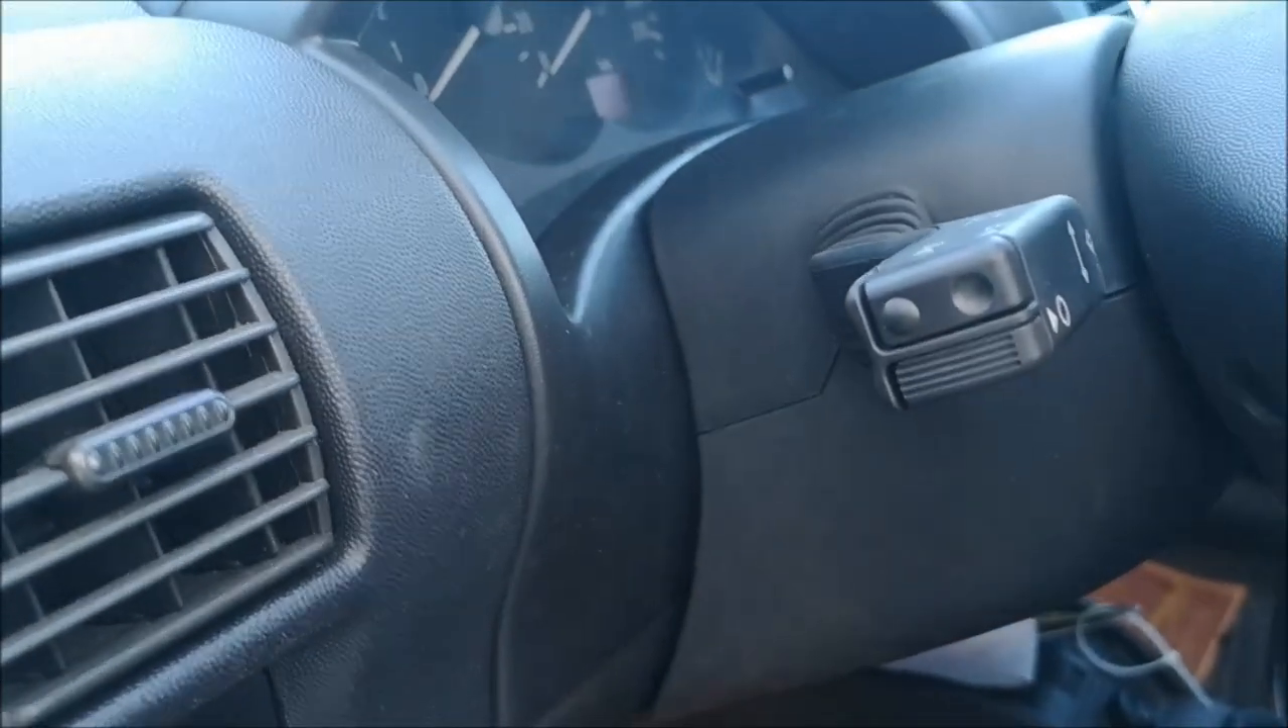Gördüğünüz üzere kruz kontrolü kolumuz takıldı.